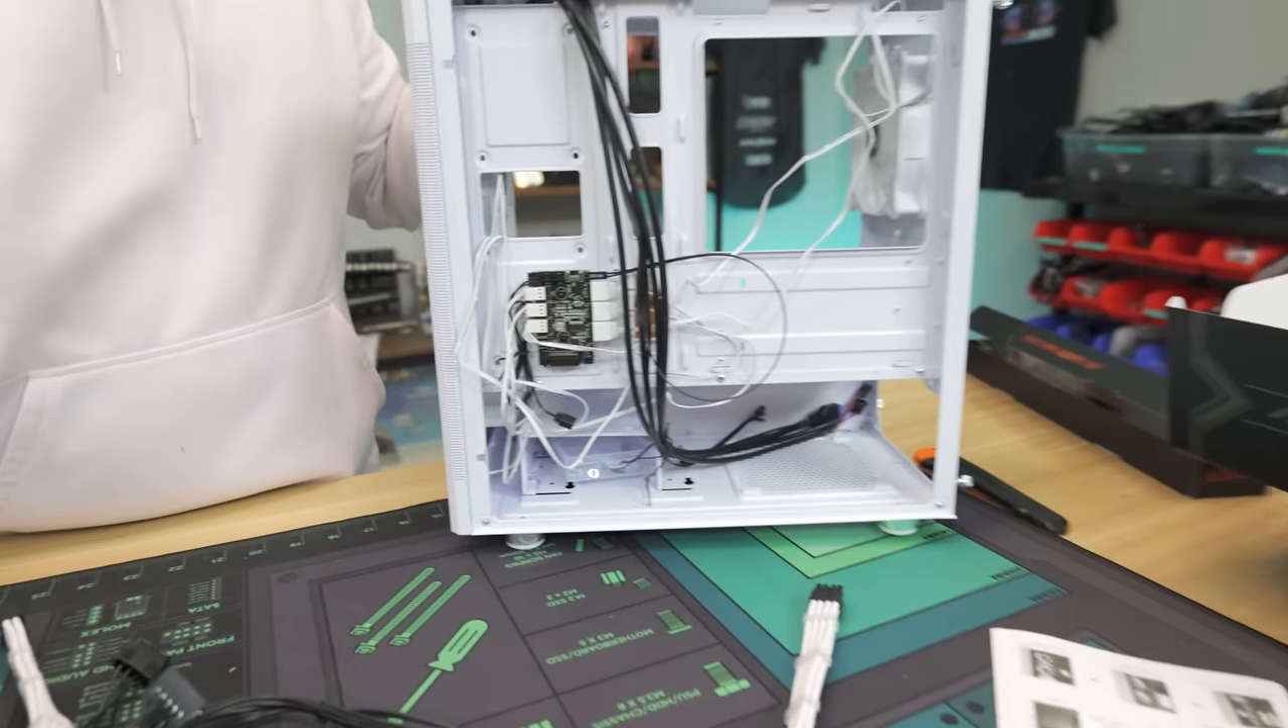Now, we have all the side panels off already.